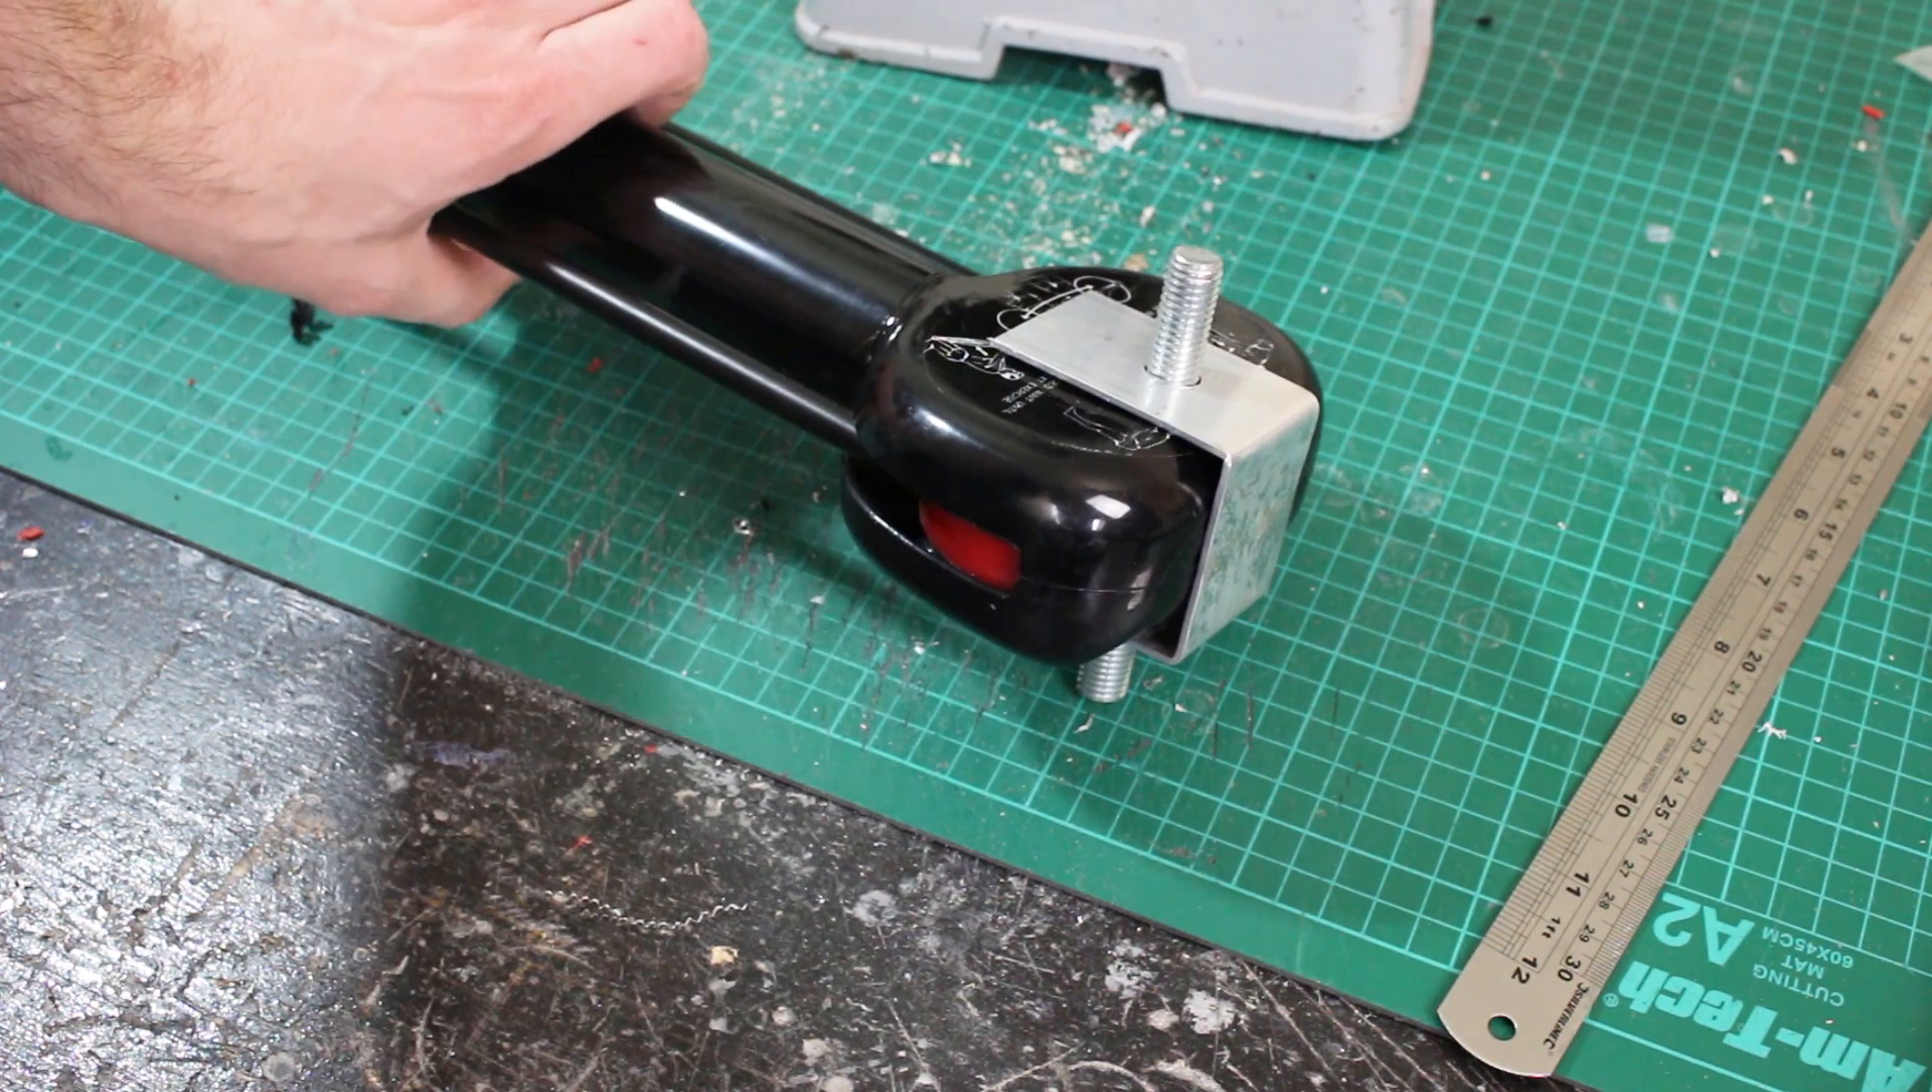I've just made this cradle on one end here out of a bit of metal that holds a pivot point and I've got one of those on both ends.